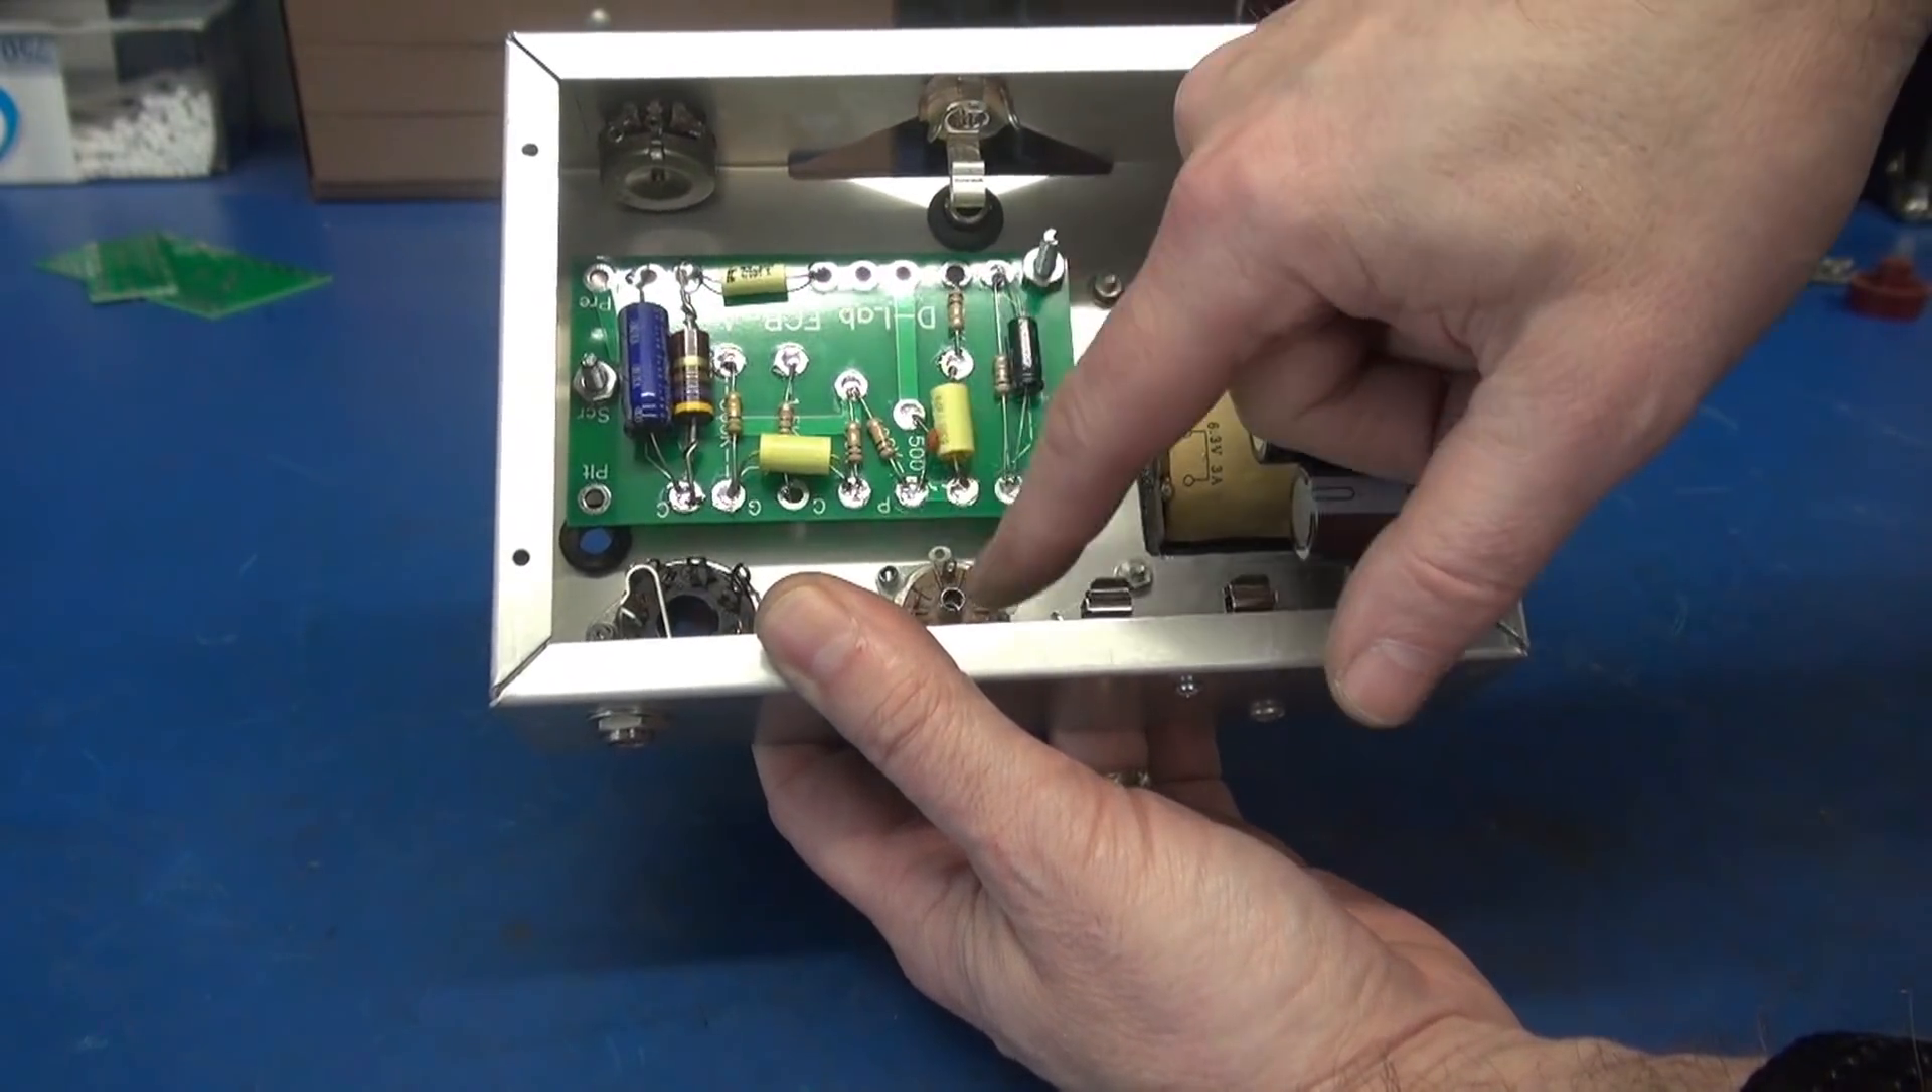There's the ECBA board ready to be wired up.